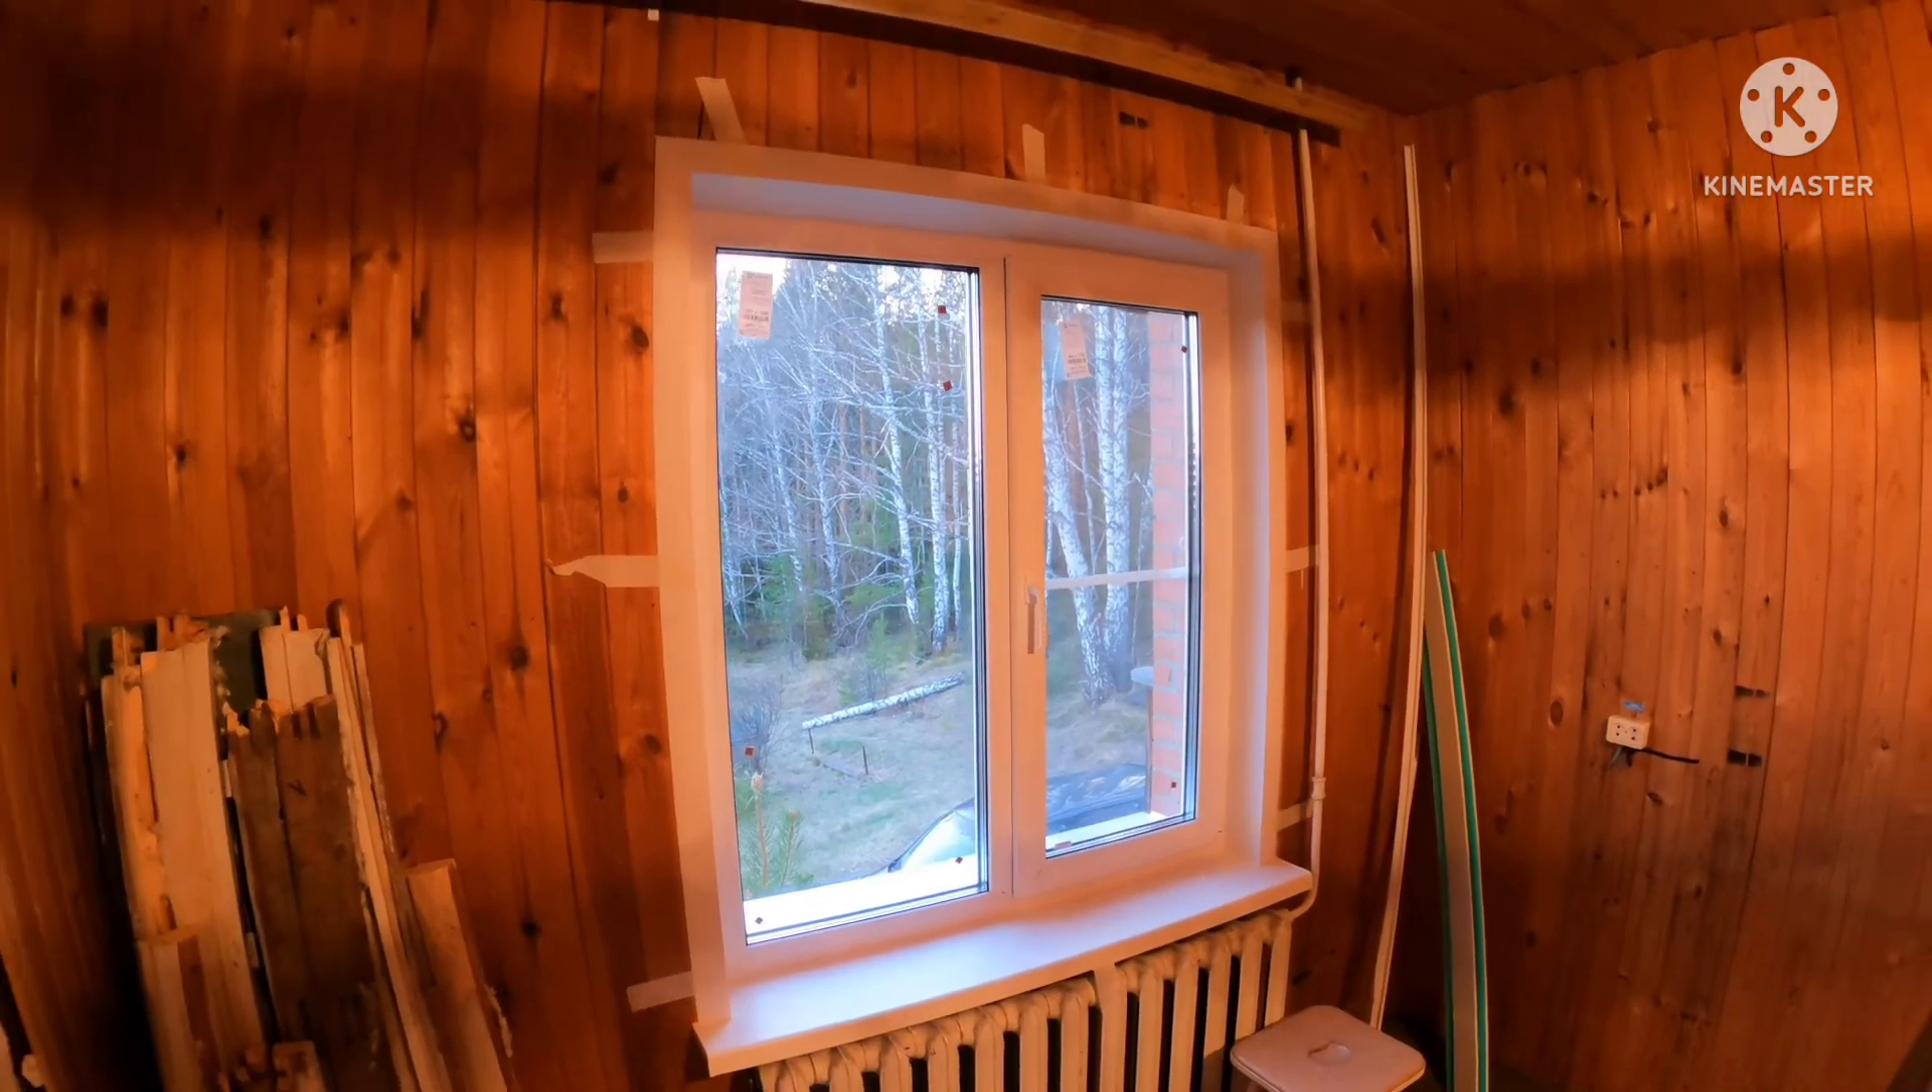Все, закончили монтажники работу... Последнее окно установлено...